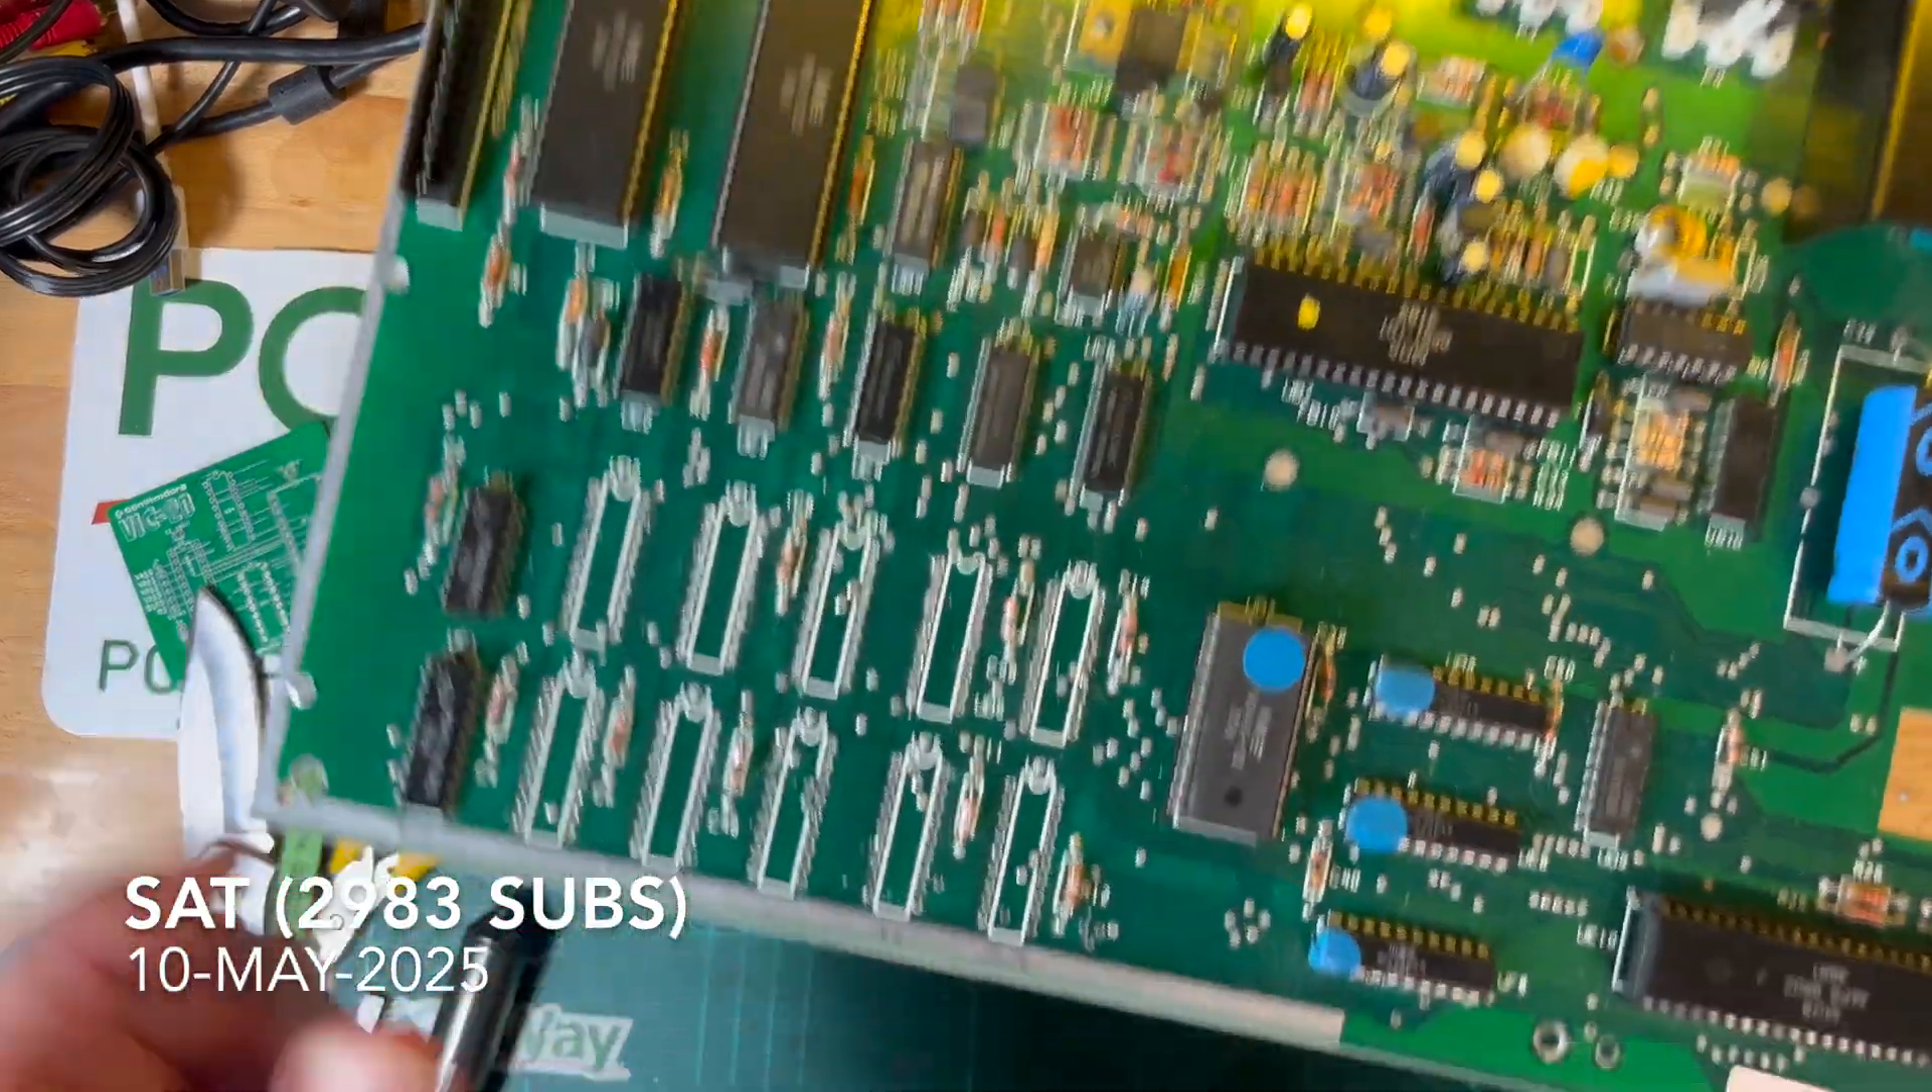Okay That took a while But I've got all Ten Of the RAM chips off.